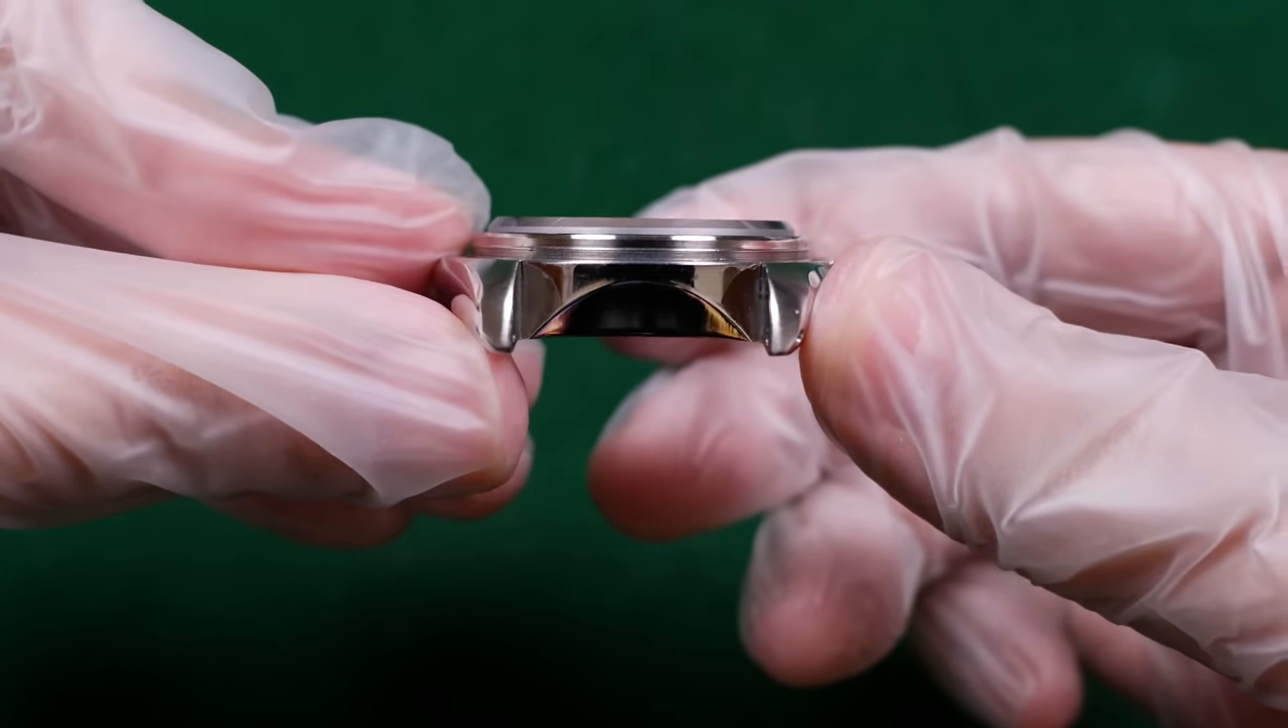You'll notice that the crystal is nice and evenly pressed inside of the watch case.